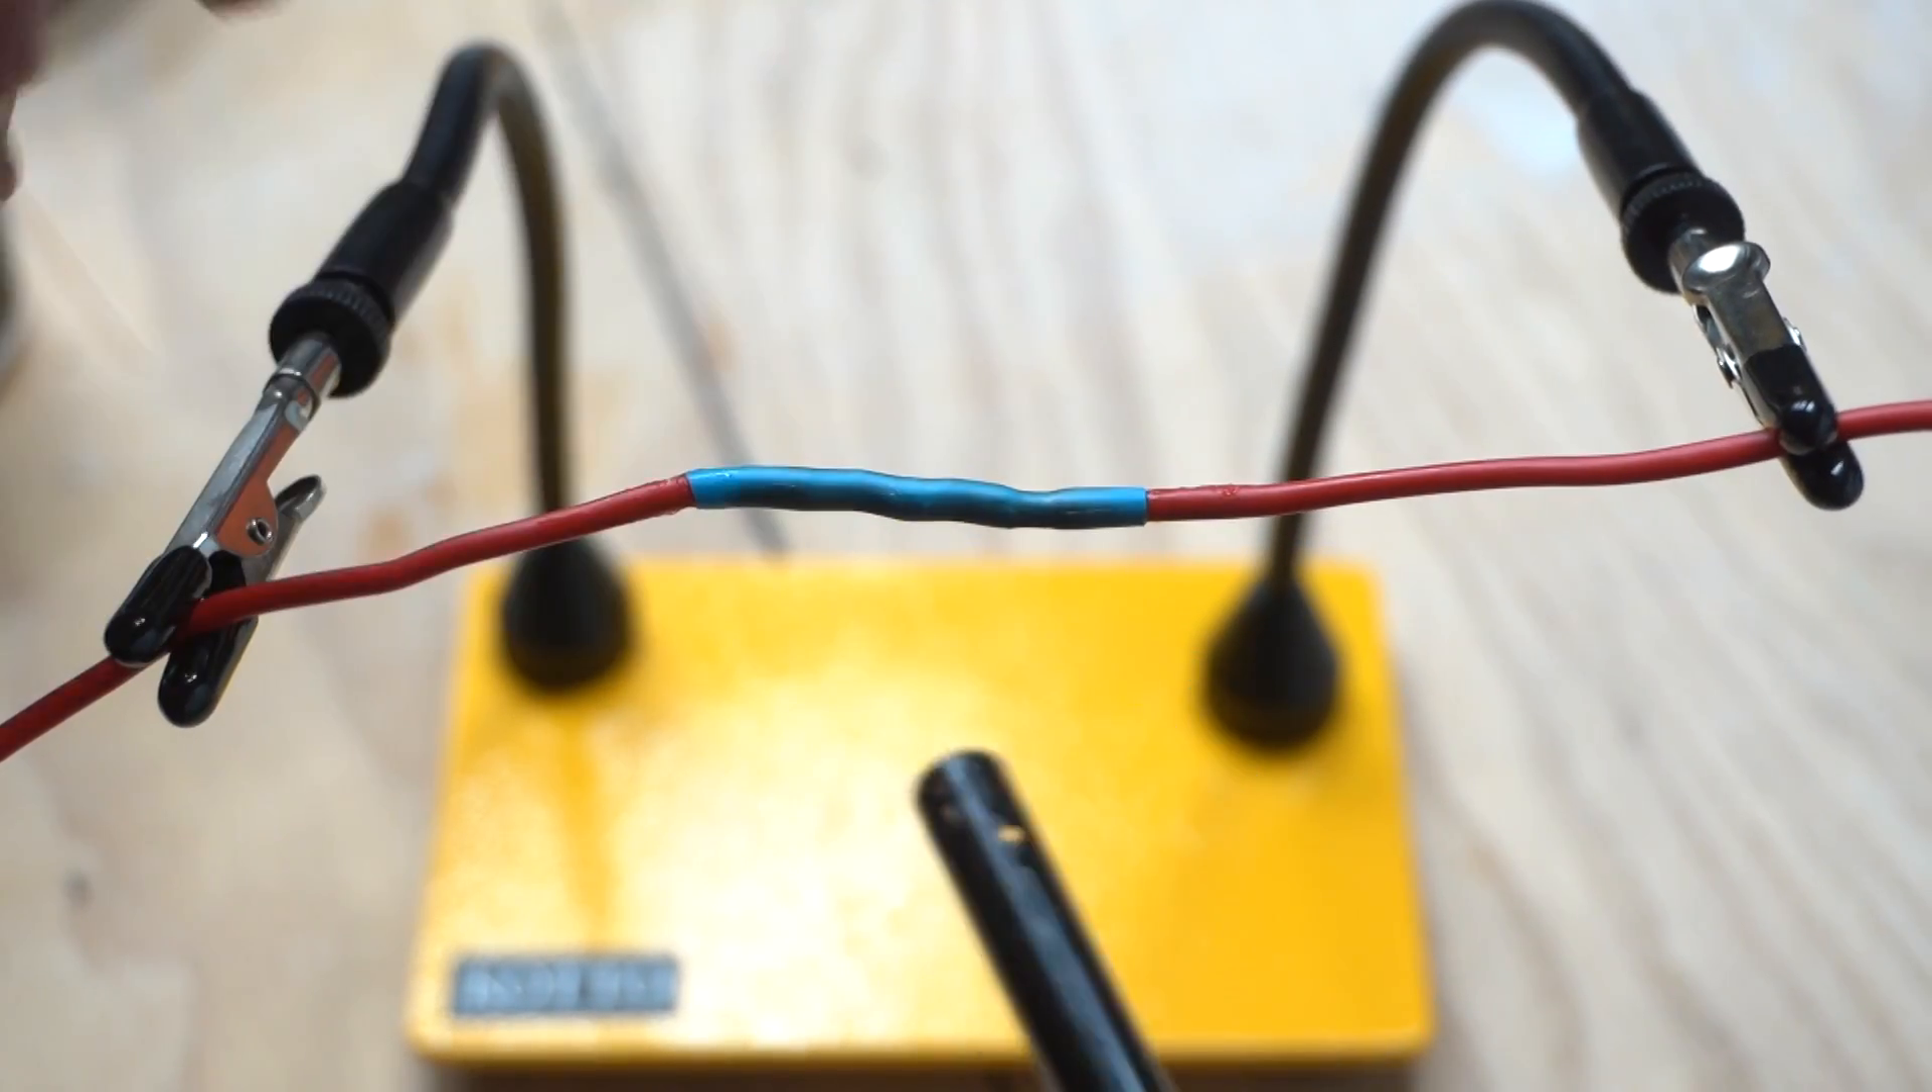Notice how this size of shrink wrap fits perfectly and it doesn't need much to shrink that down.